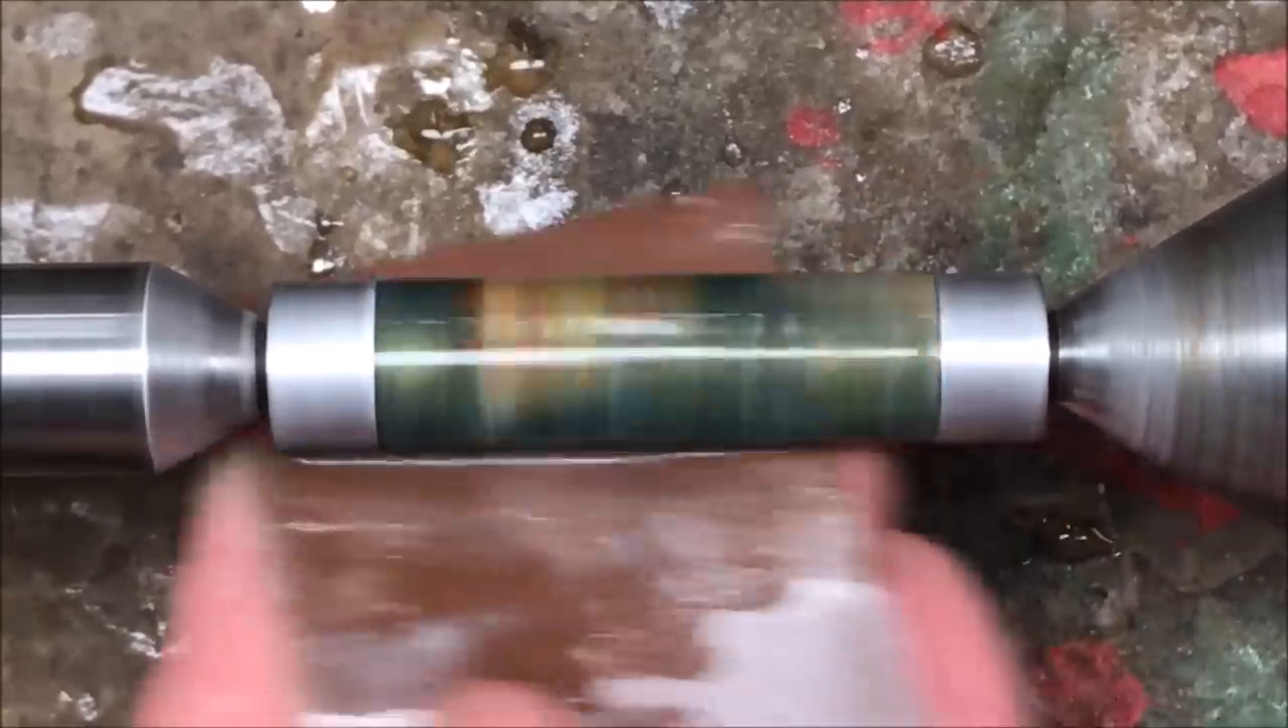I've got the blank back on the turning bushings.